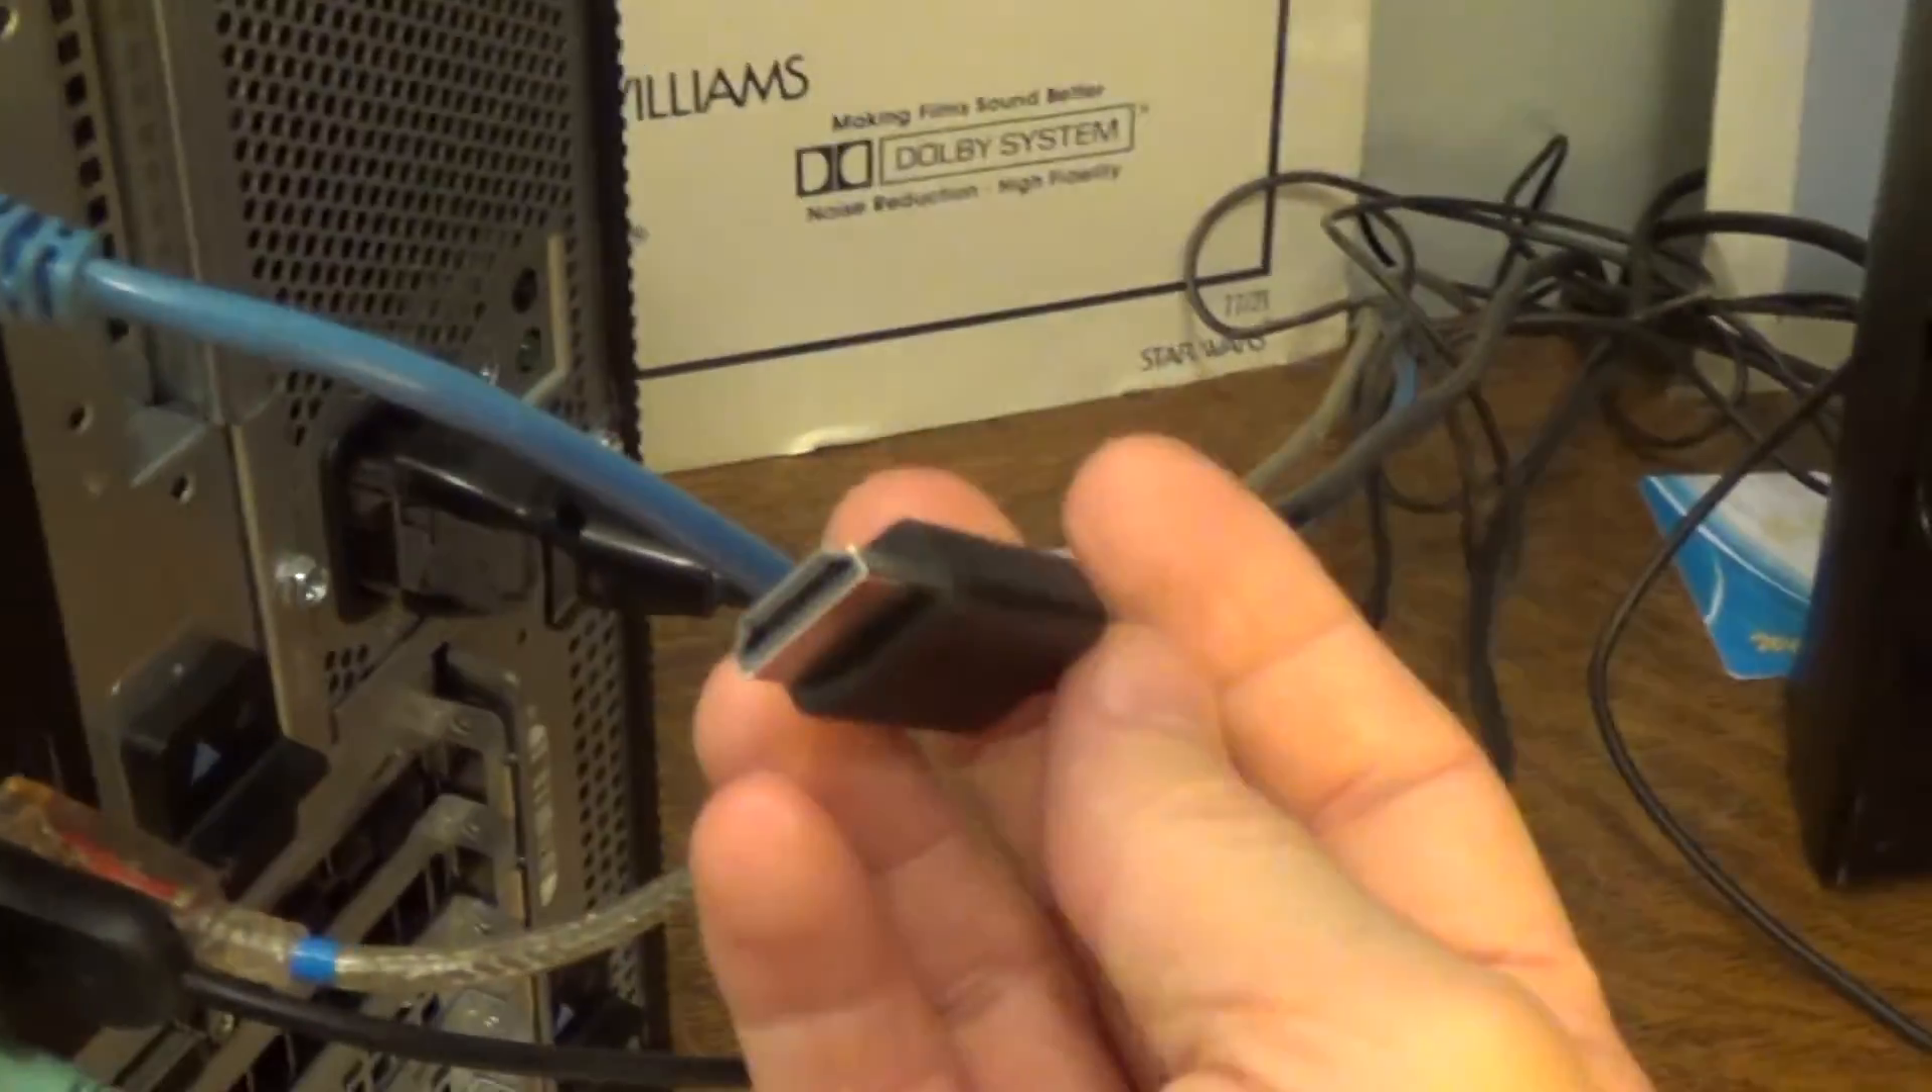So we got most of the cables plugged in. Now the only thing different is the actual monitor cable.